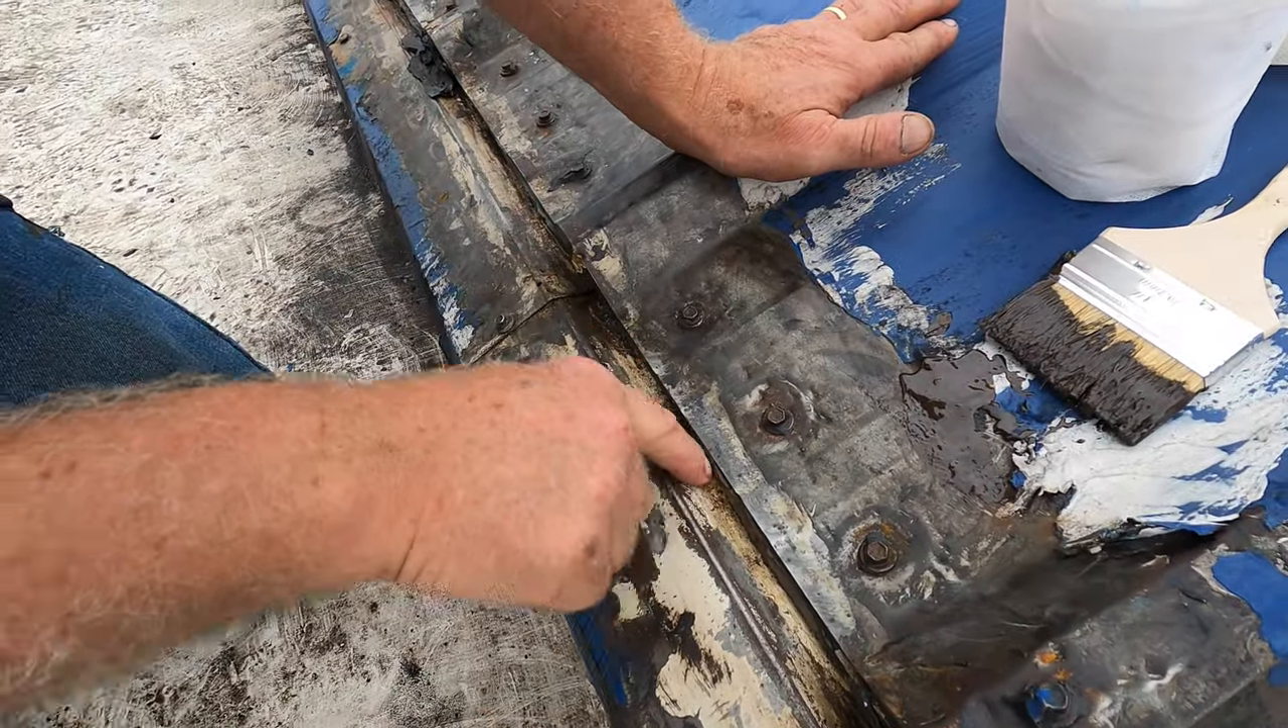I want to show you the problem here, see there's a big gap there like a like a channel there and the metal has a sharp edge there.